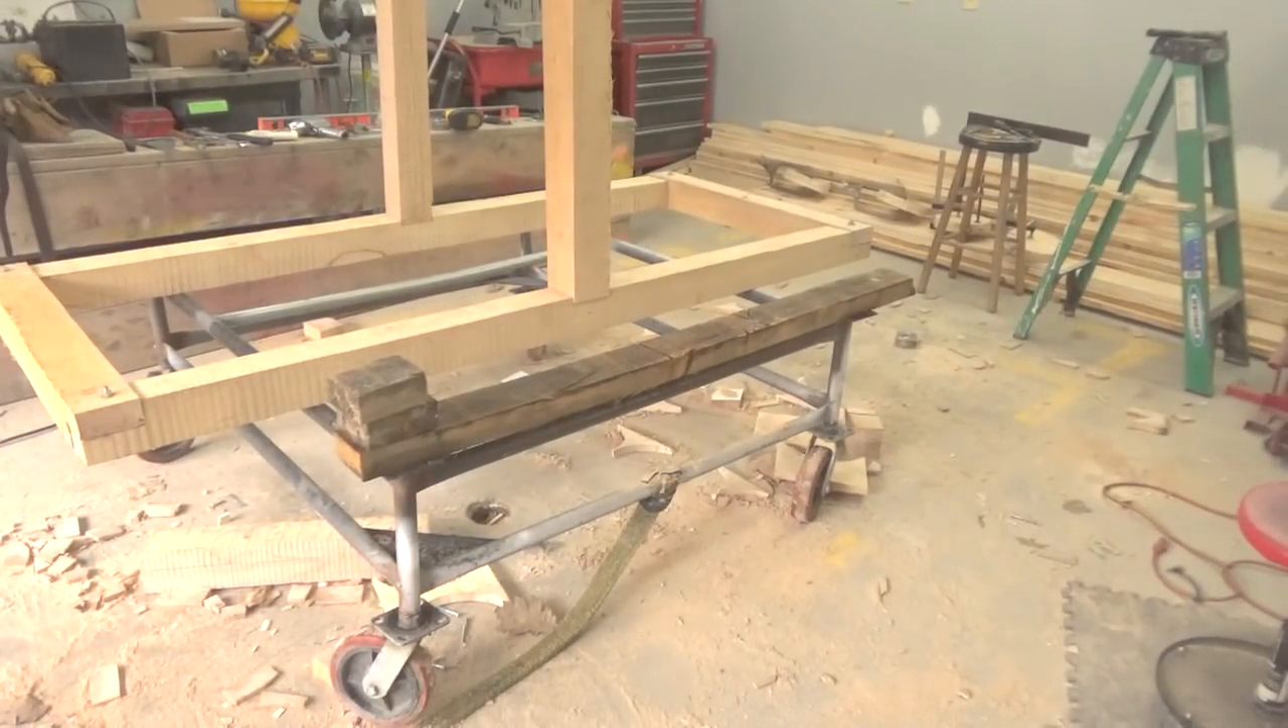So you can see we have the uprights in.